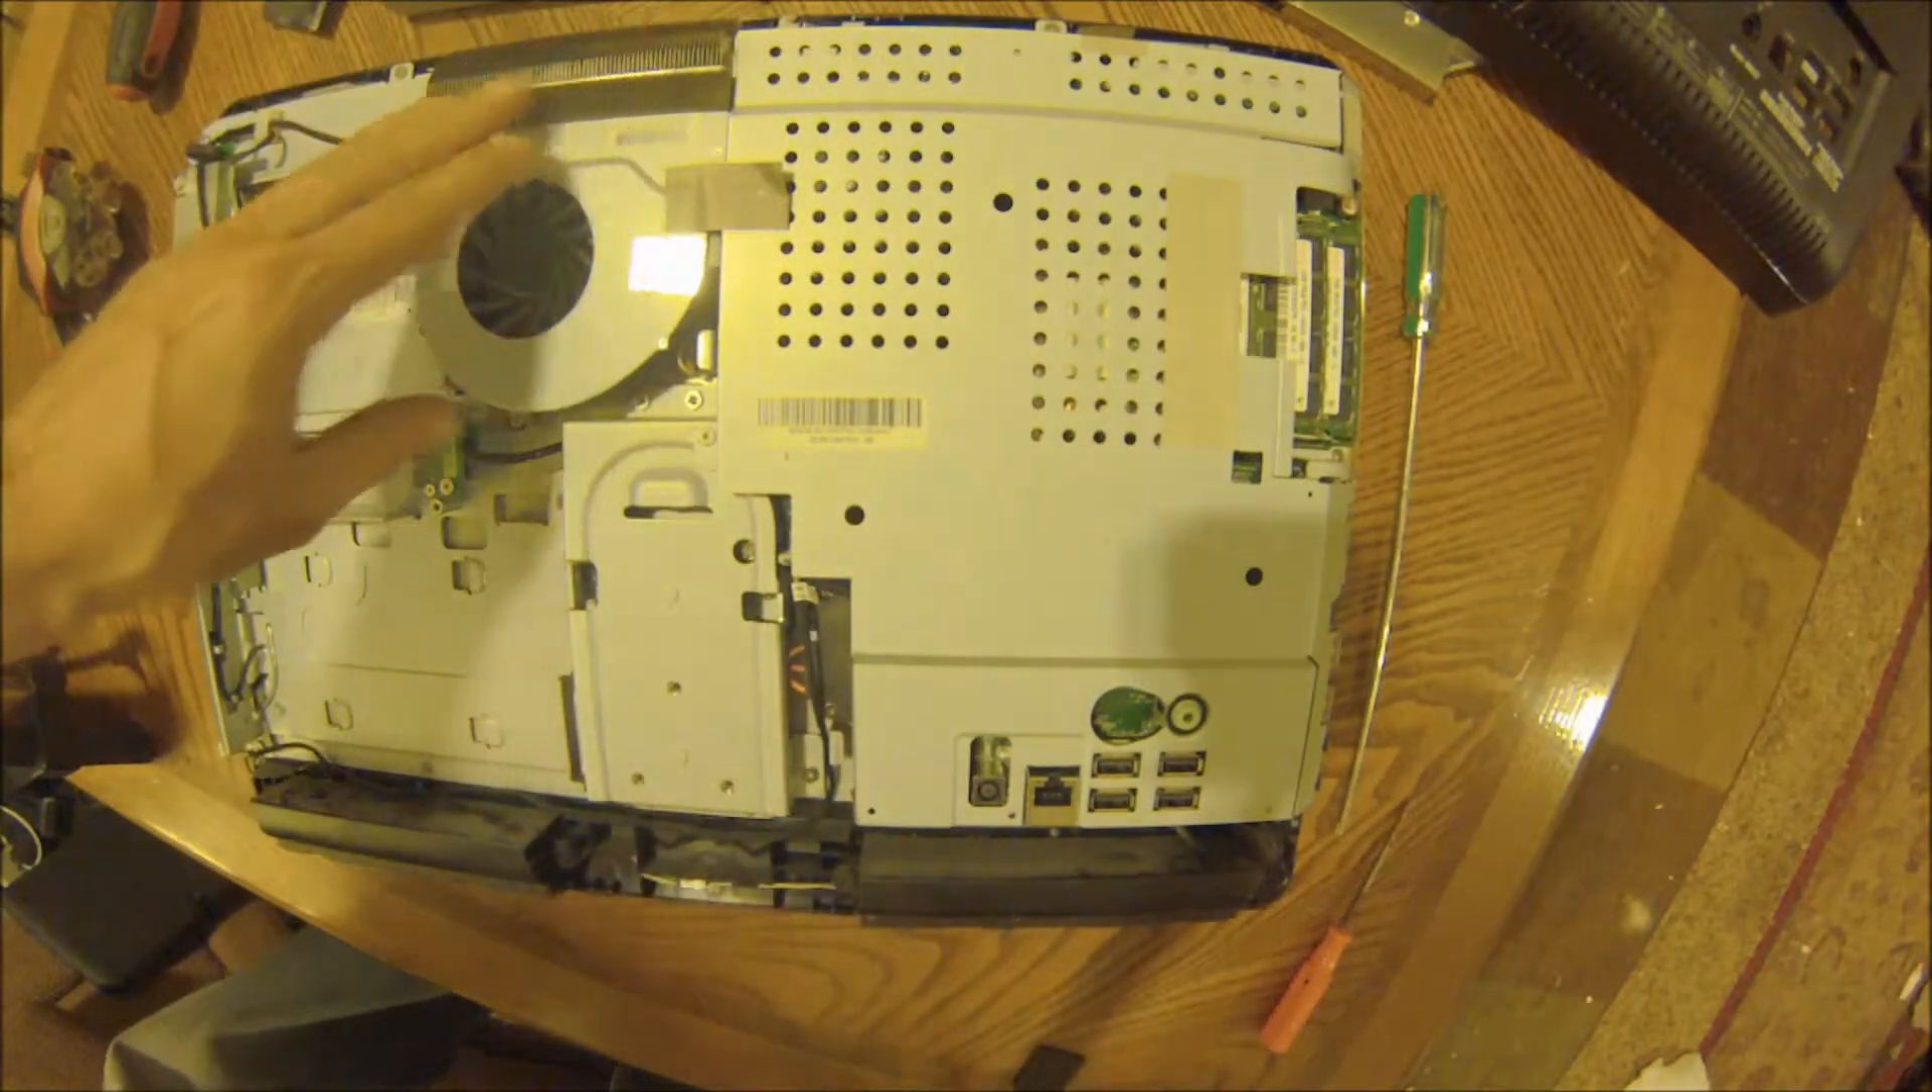There it is there's the casing the casing has been removed.